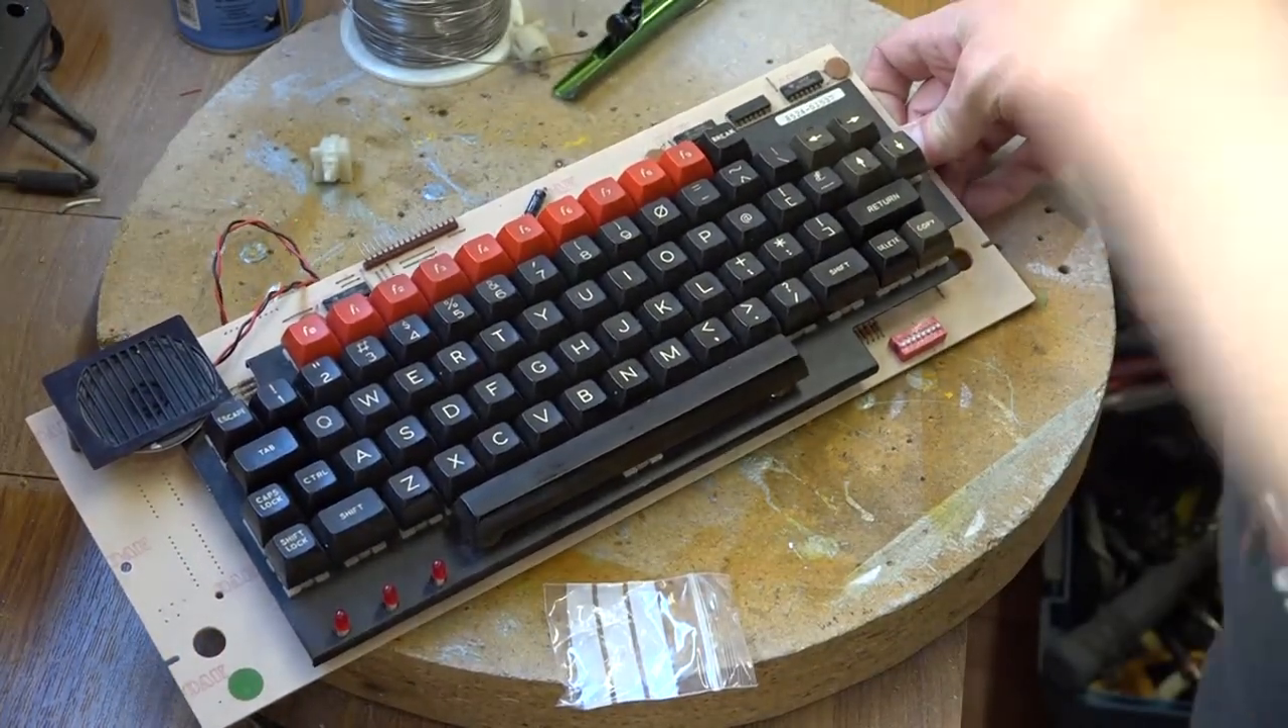Here we have our new switches in and I can now pop our keycaps on so there goes number one and this is our tab button and we now have a complete keyboard again.